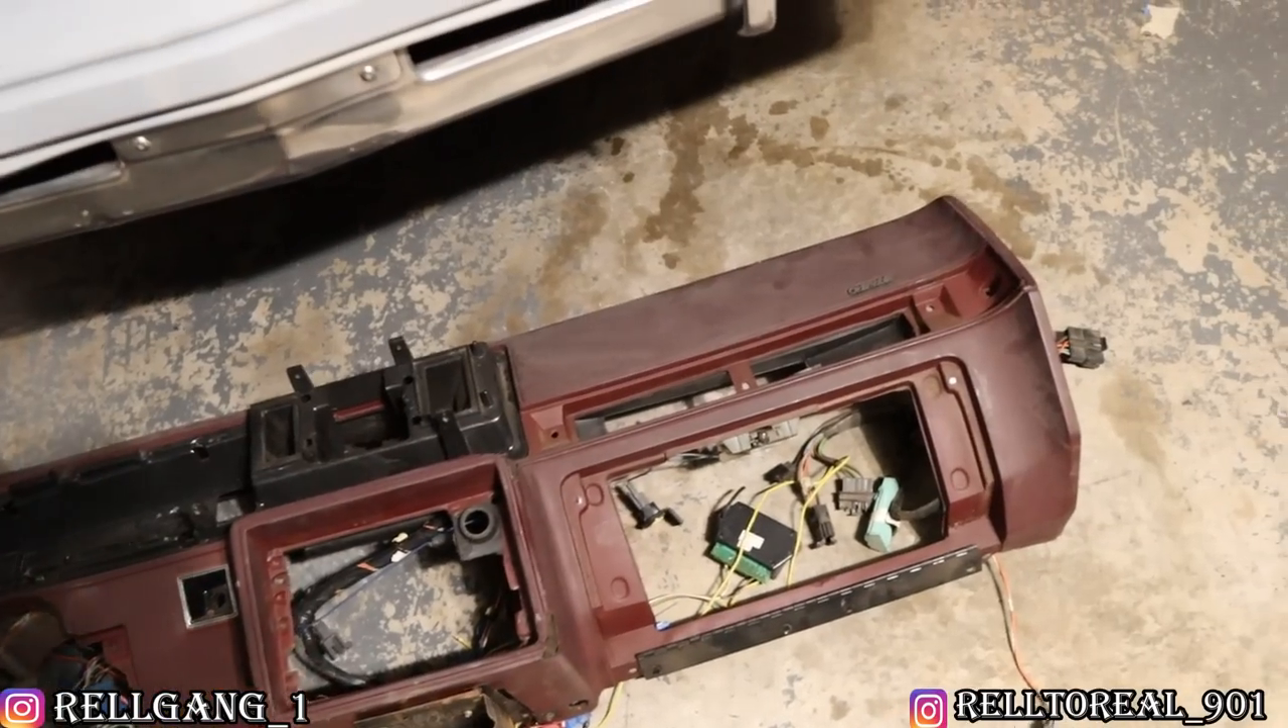Got the dash out. It's right there.